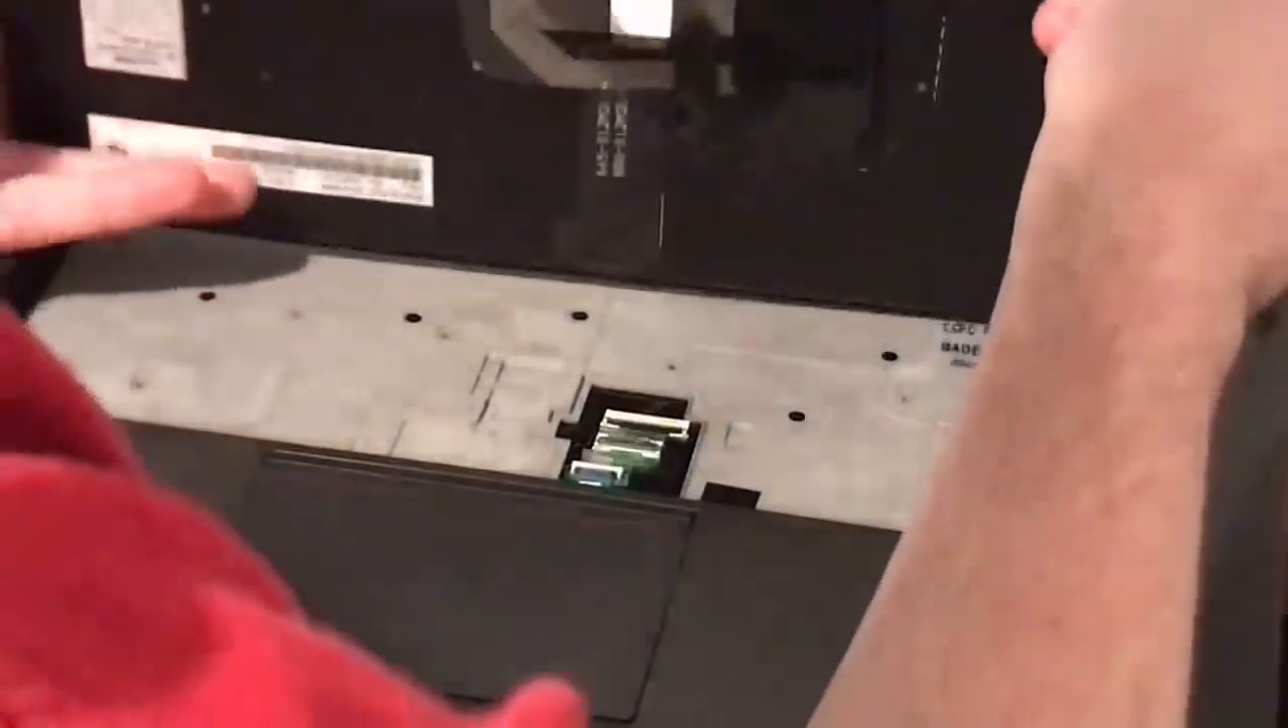Keyboard is not lined up like it's supposed to be.